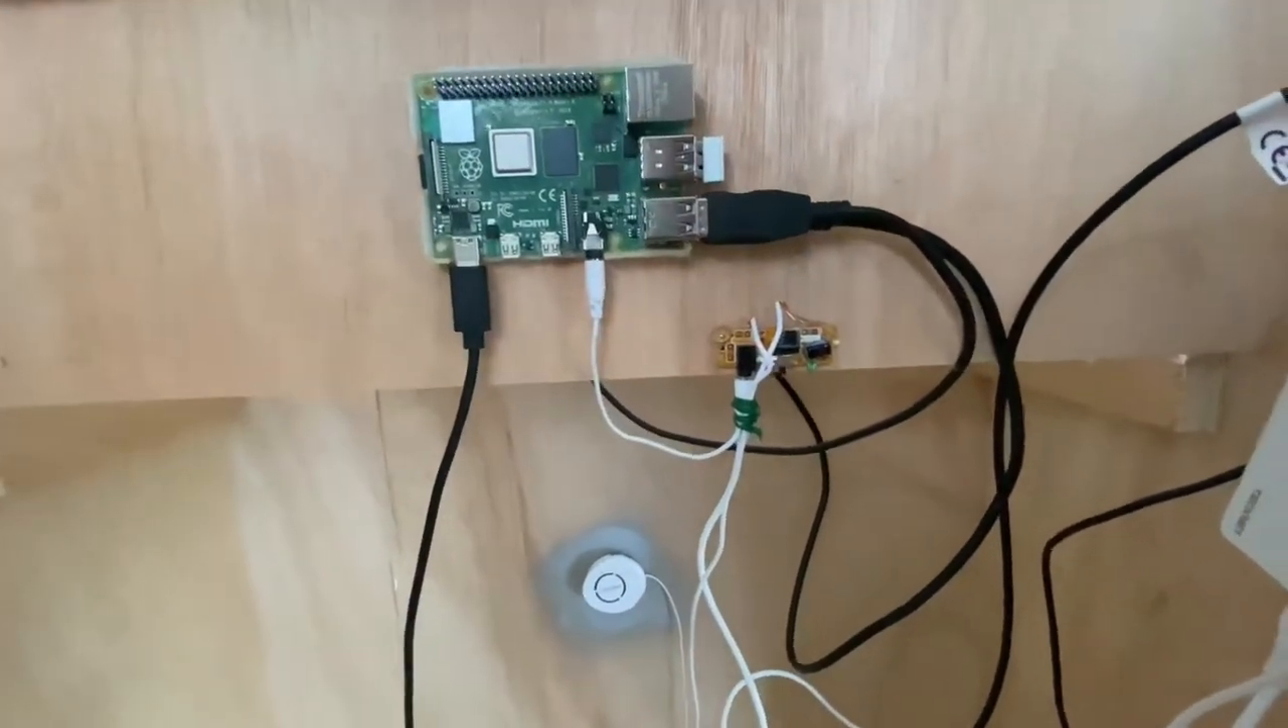I've attached the Raspberry Pi 4 Model B there.